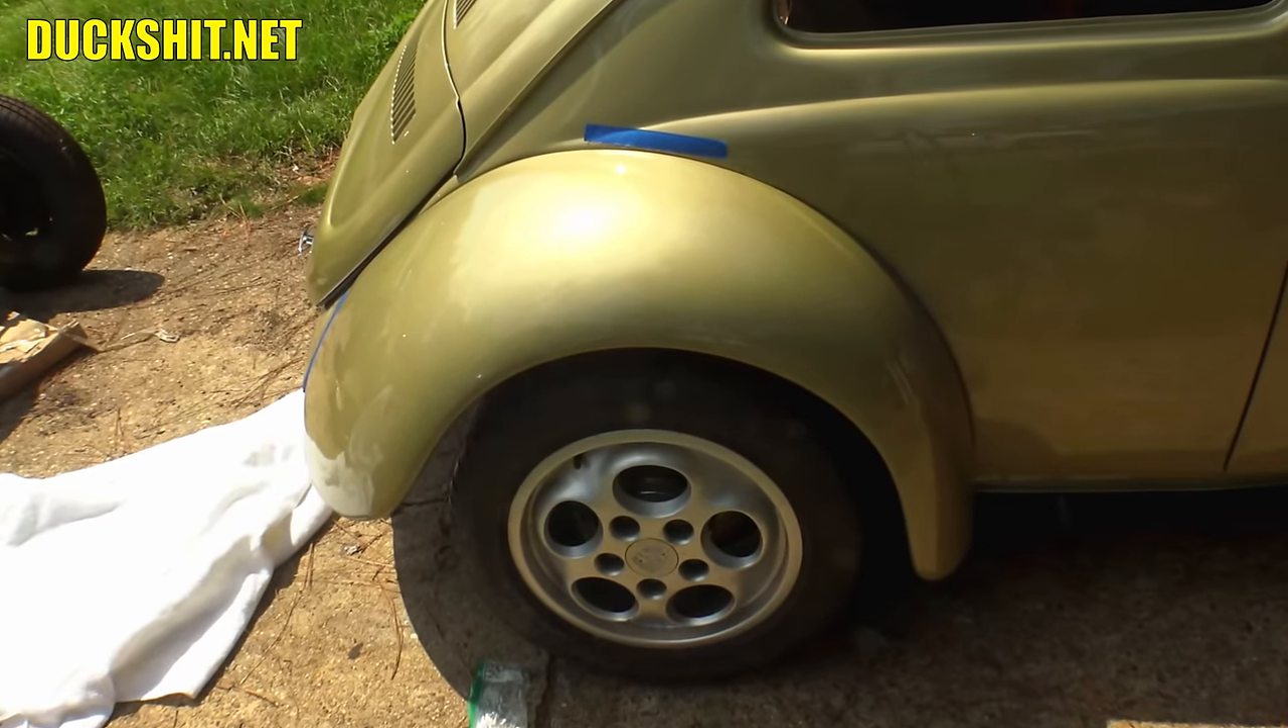And there it is. We got us a fender.